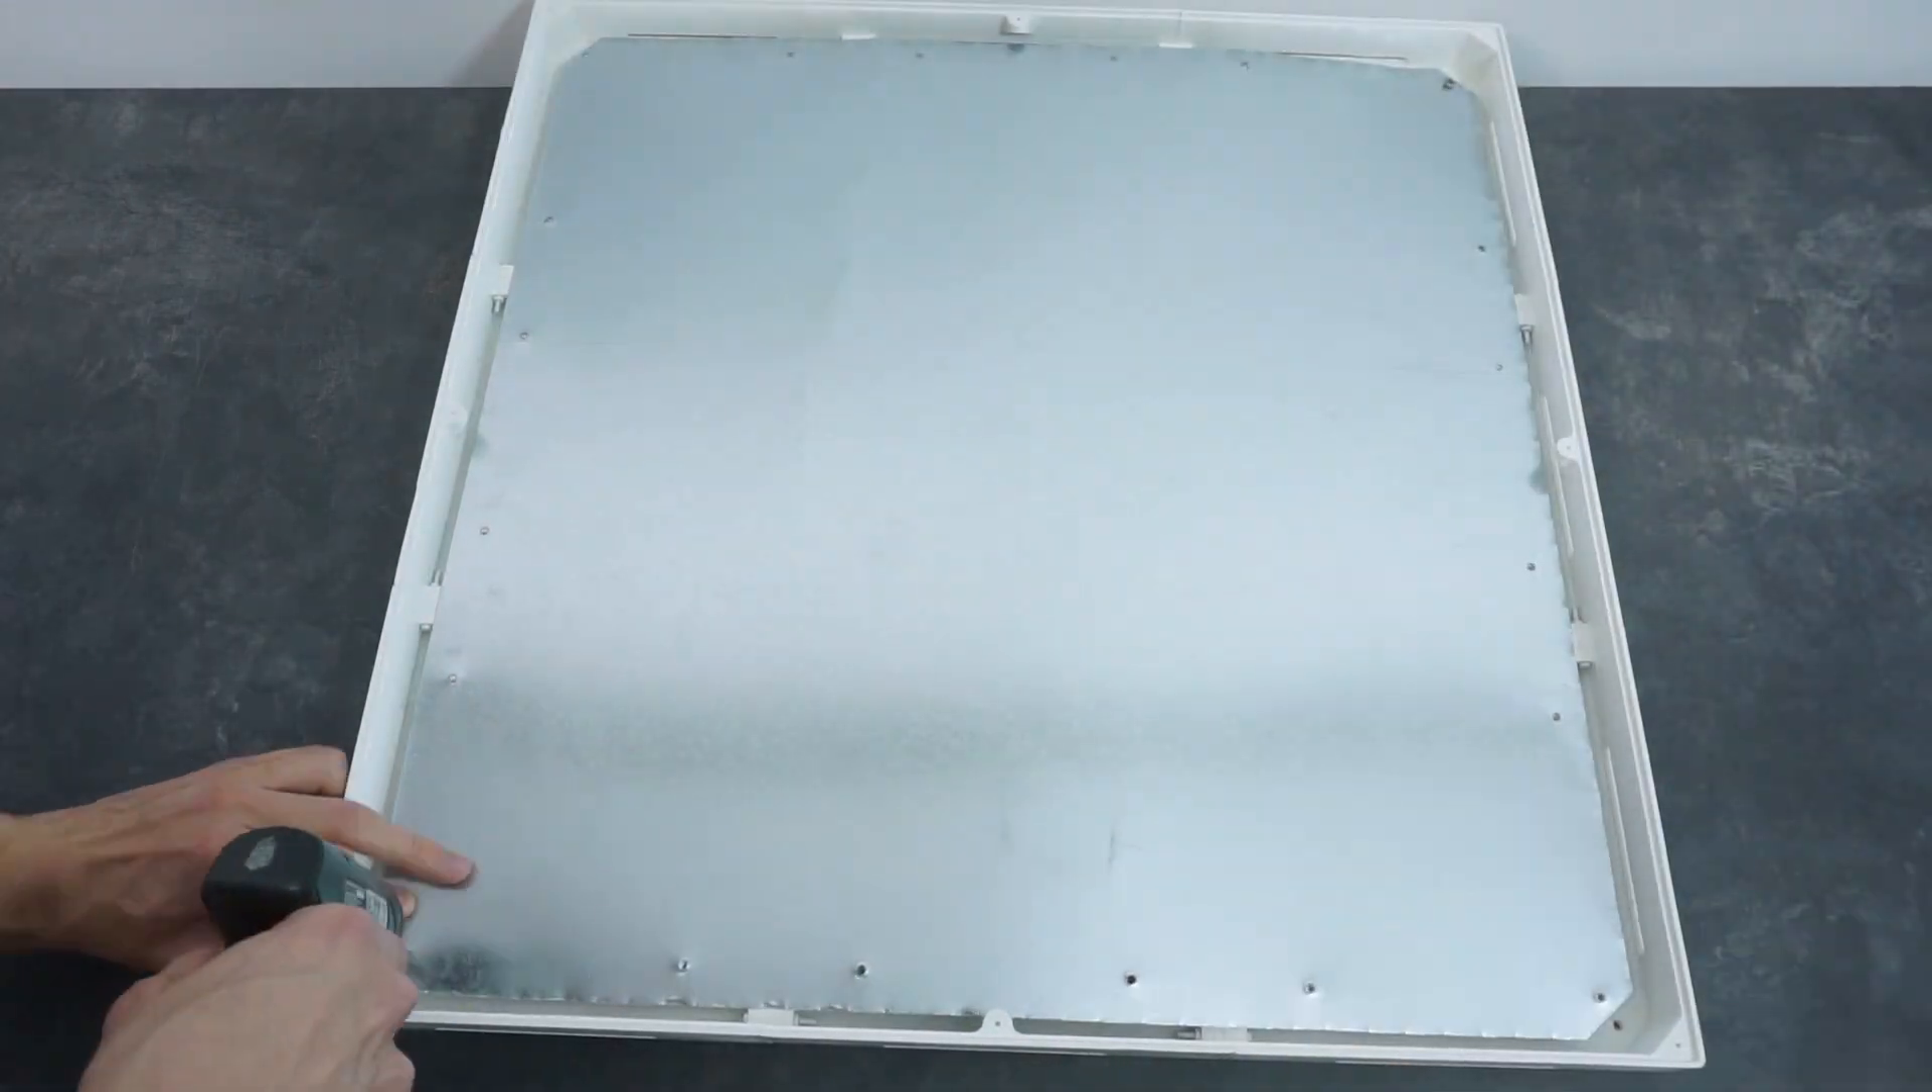Next I placed the steel square inside the frame and I fixed it with more screws.